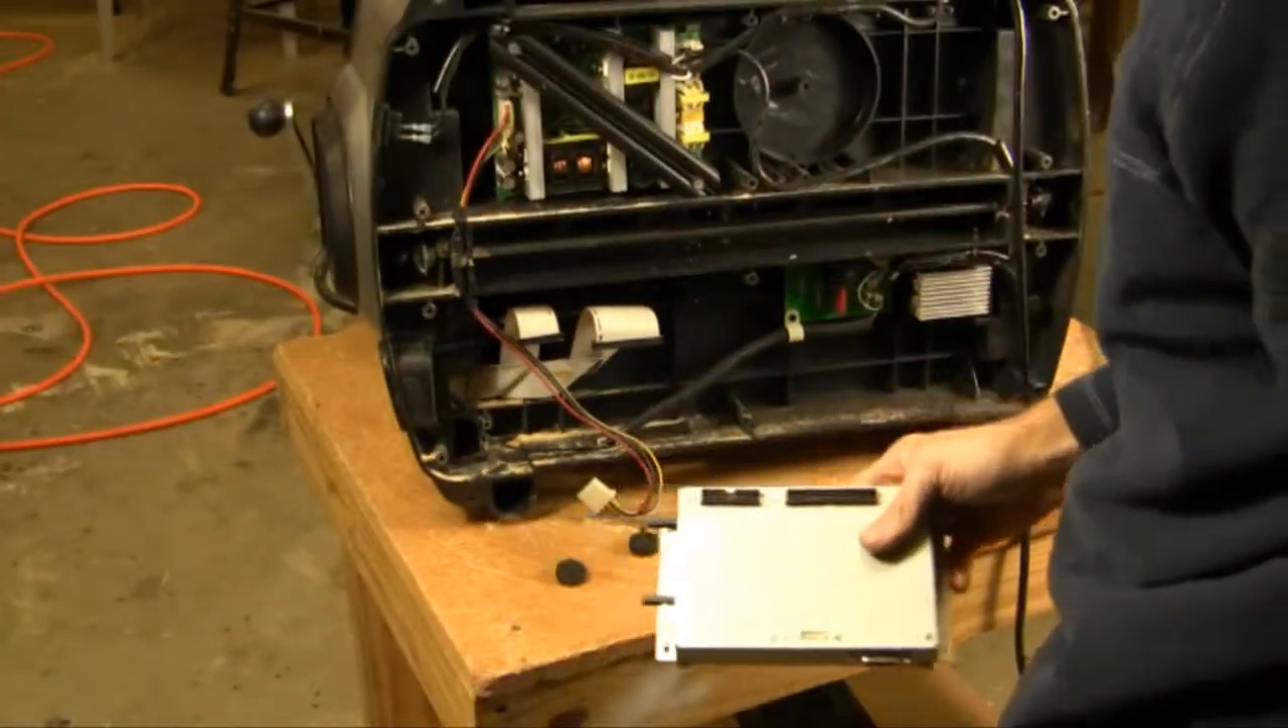So once you have it moved to the right you can simply slide it out and there you have your controller out.